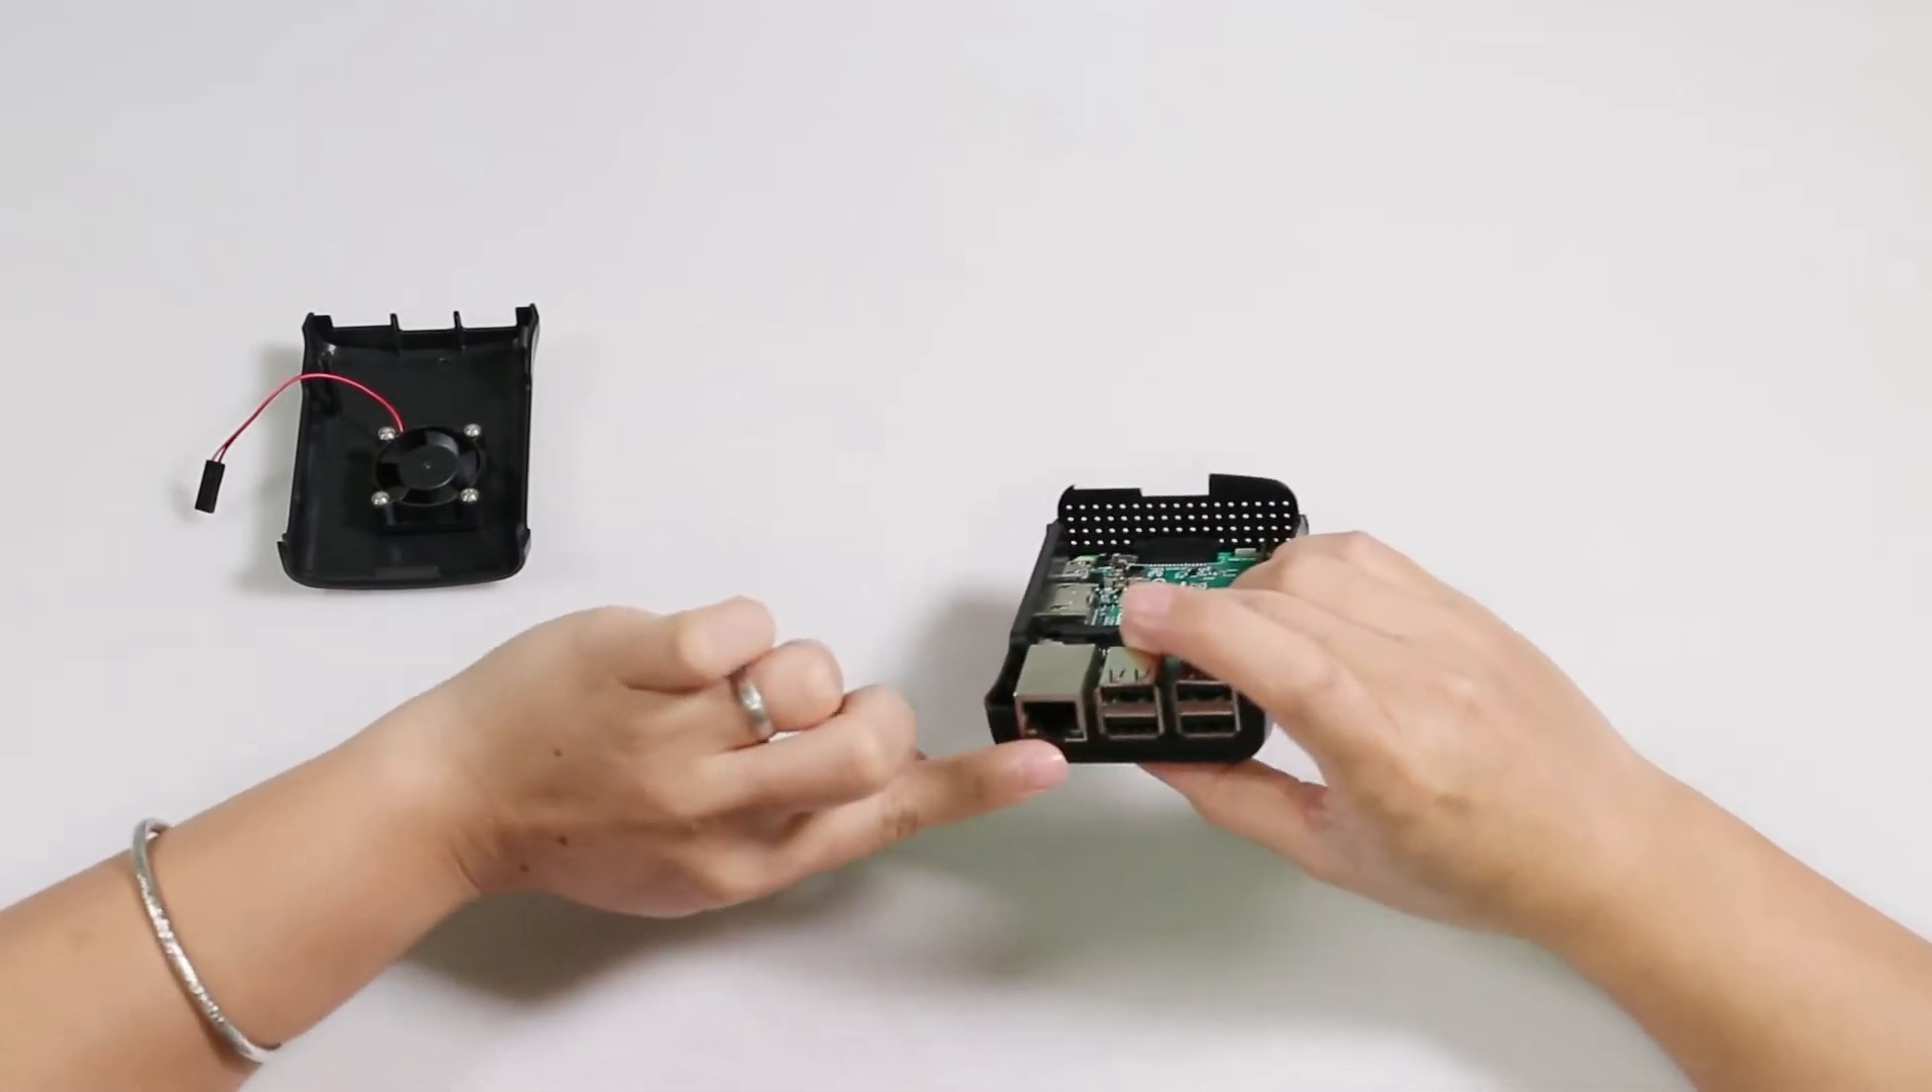So now the USB cable, the USB ports here perfectly fit the slots.